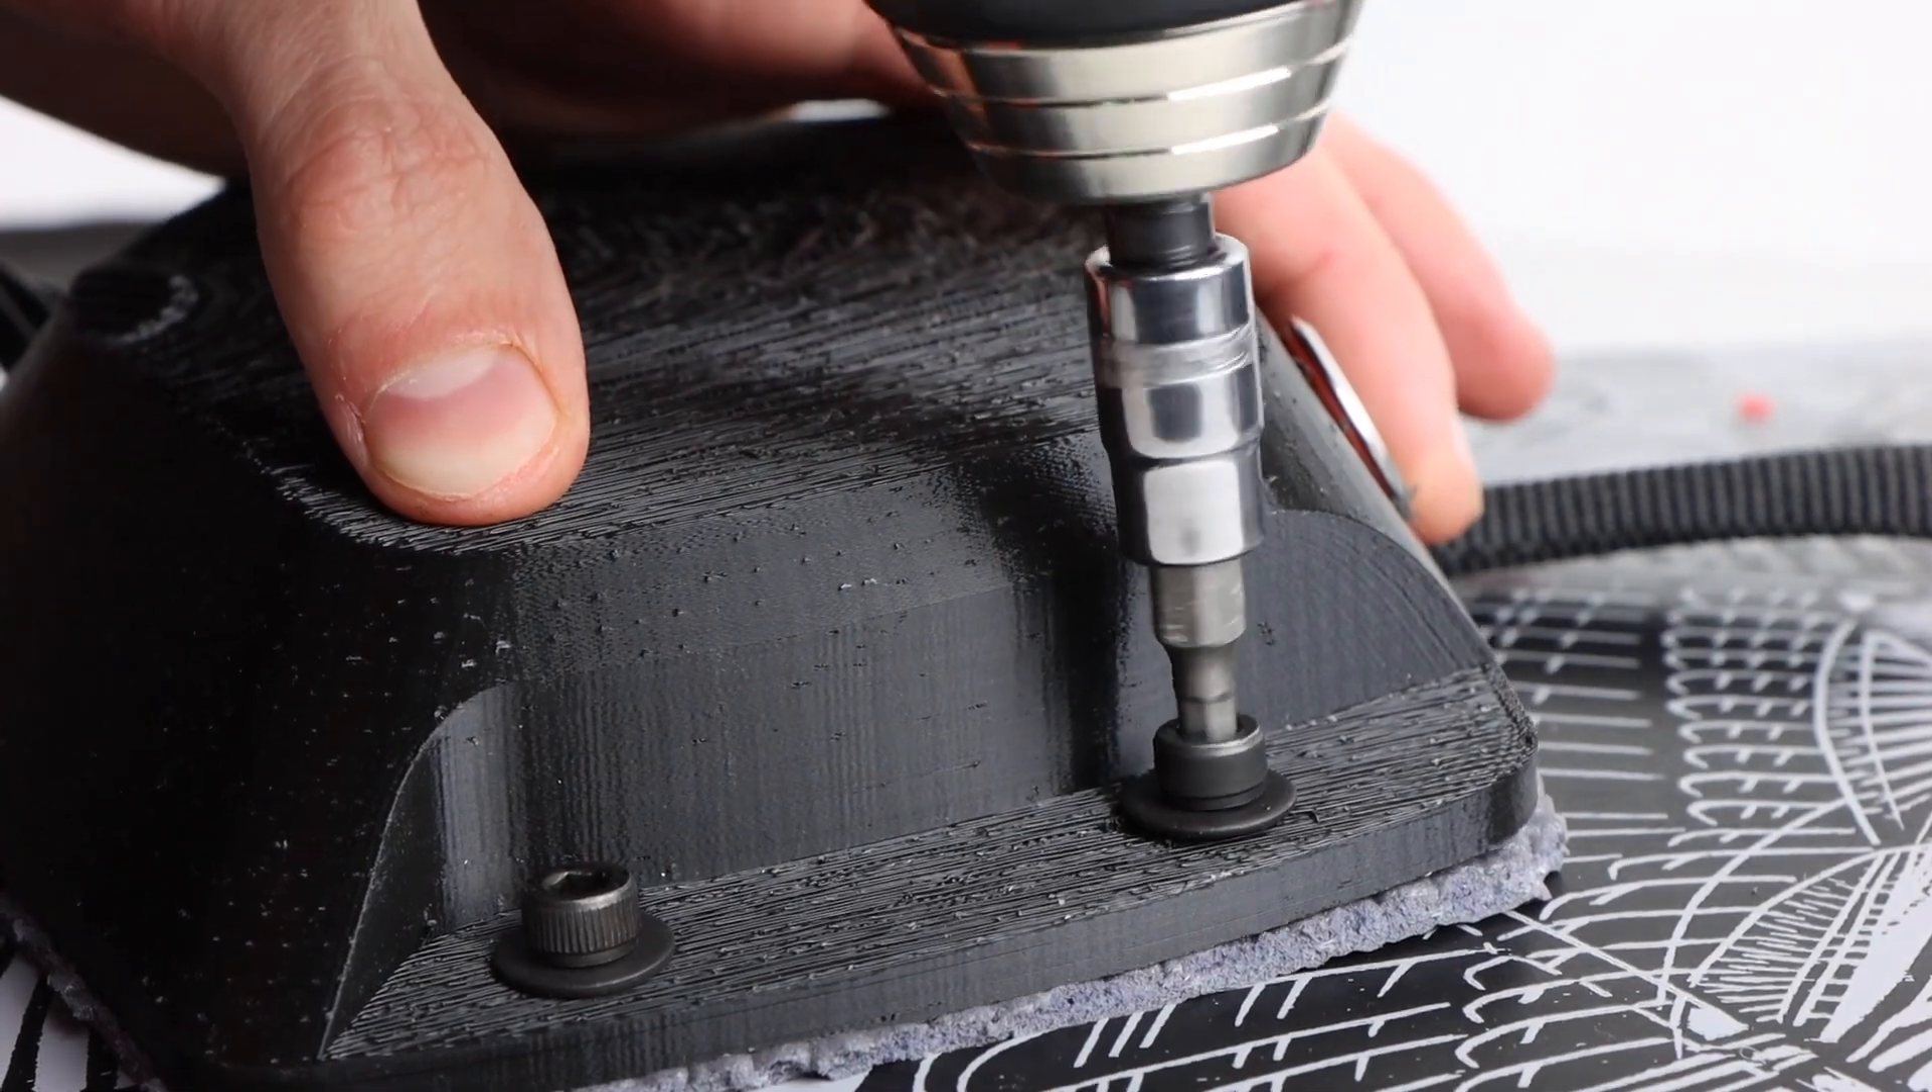With everything working well I then mounted the rear enclosure to the deck using the threaded nut inserts that we installed earlier and some M5 cap head bolts and washers.